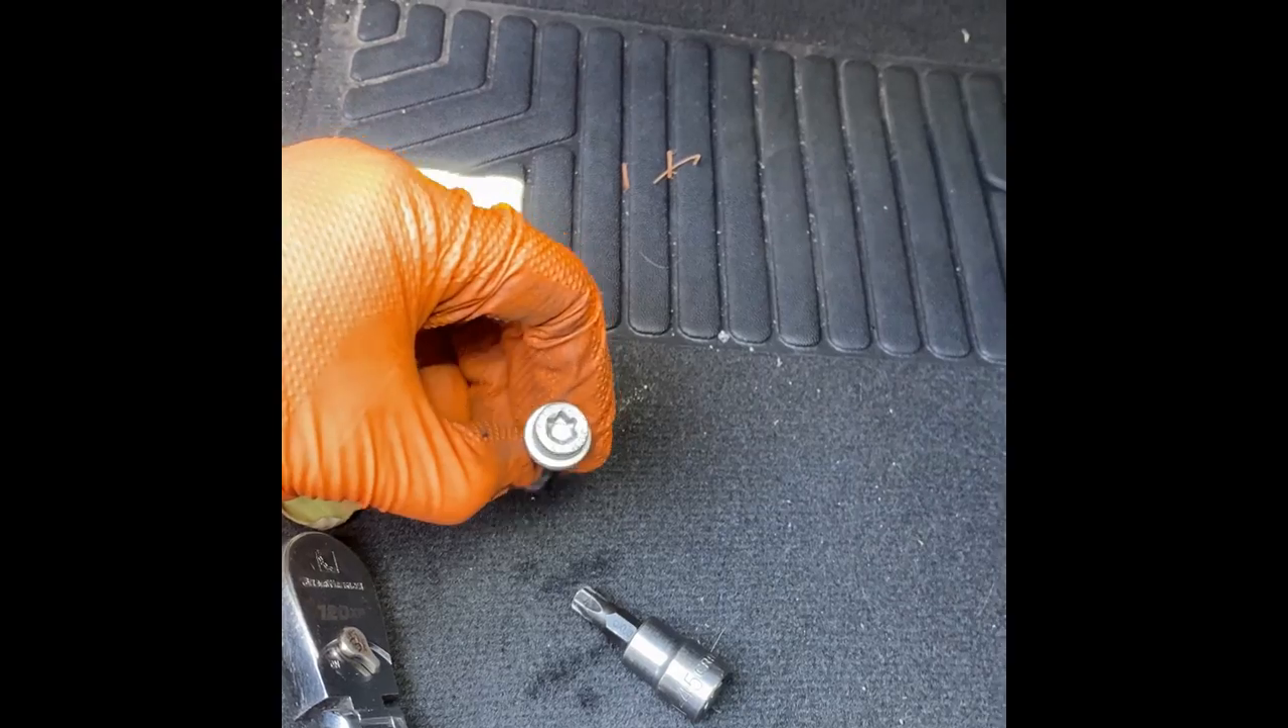Okay so i got the screw out it is a t45.